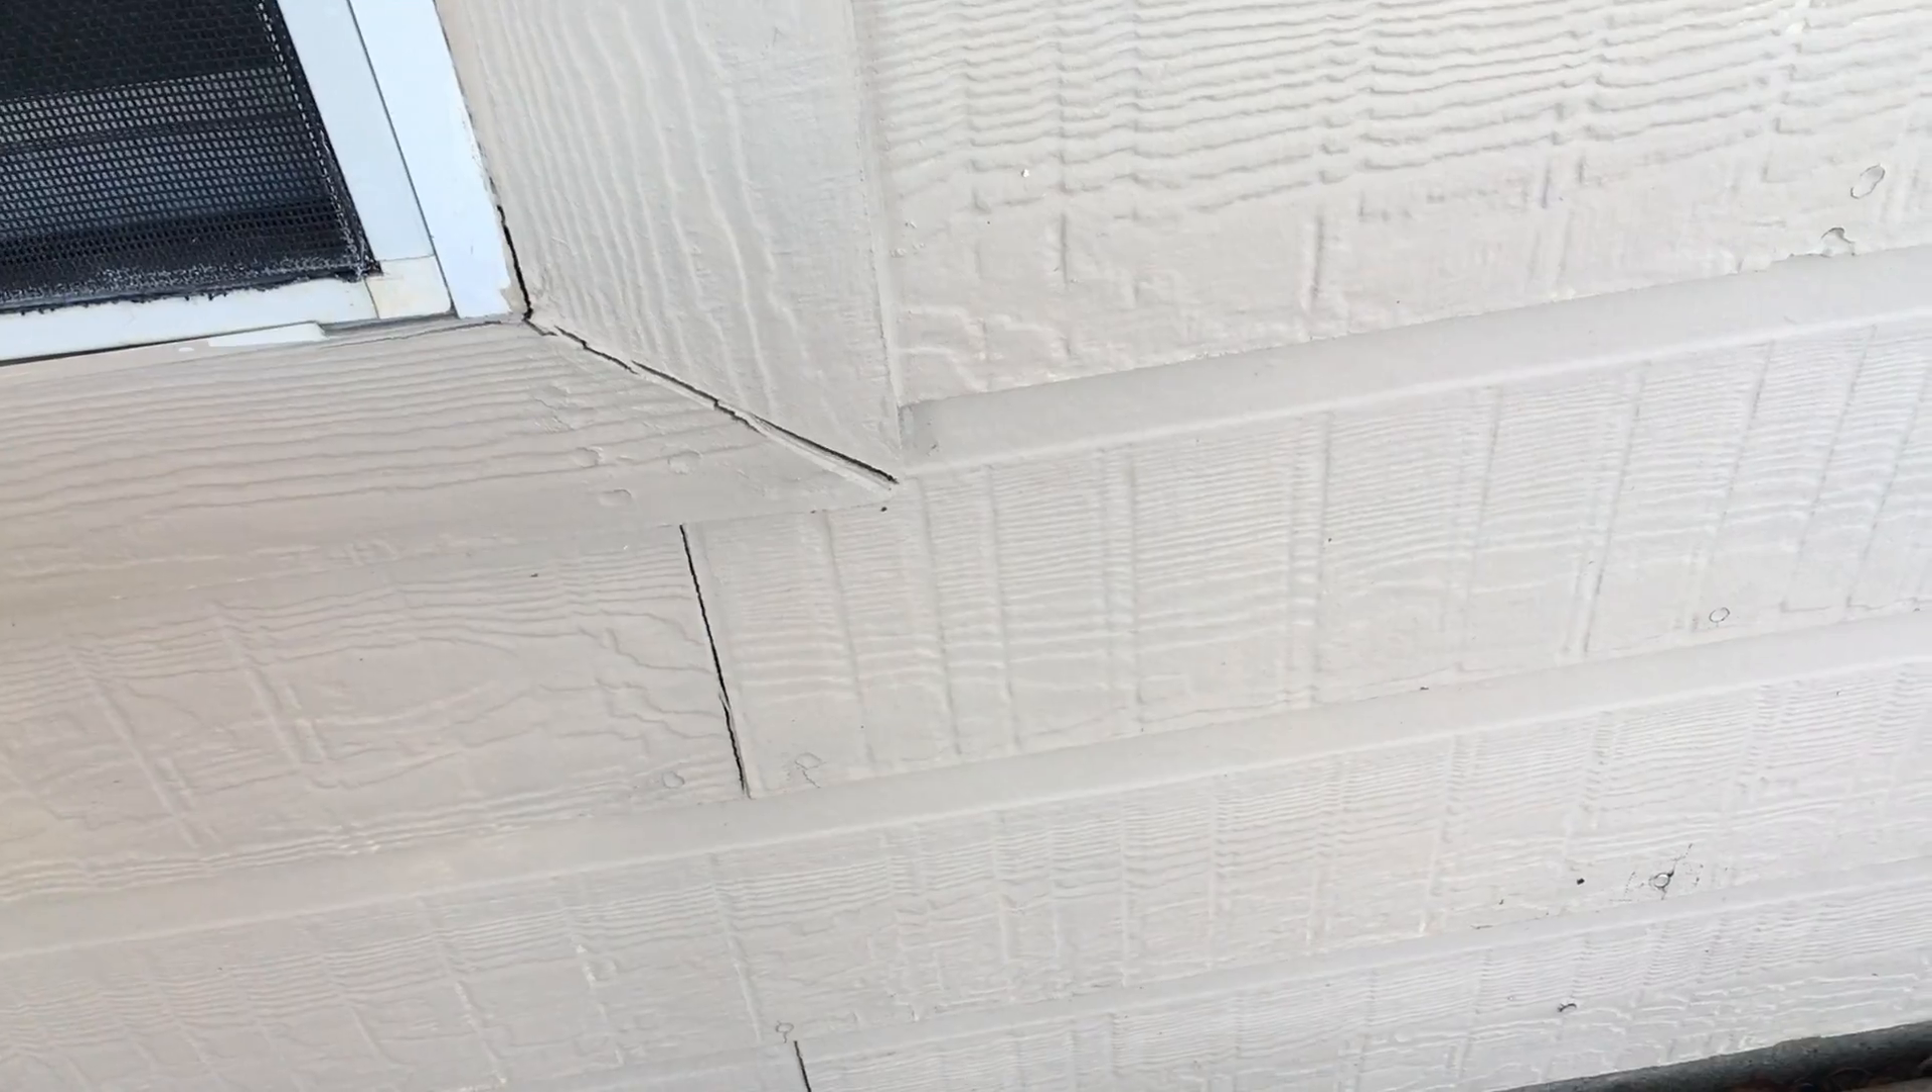Okay, so we've got gaps between the siding boards and the trim here.